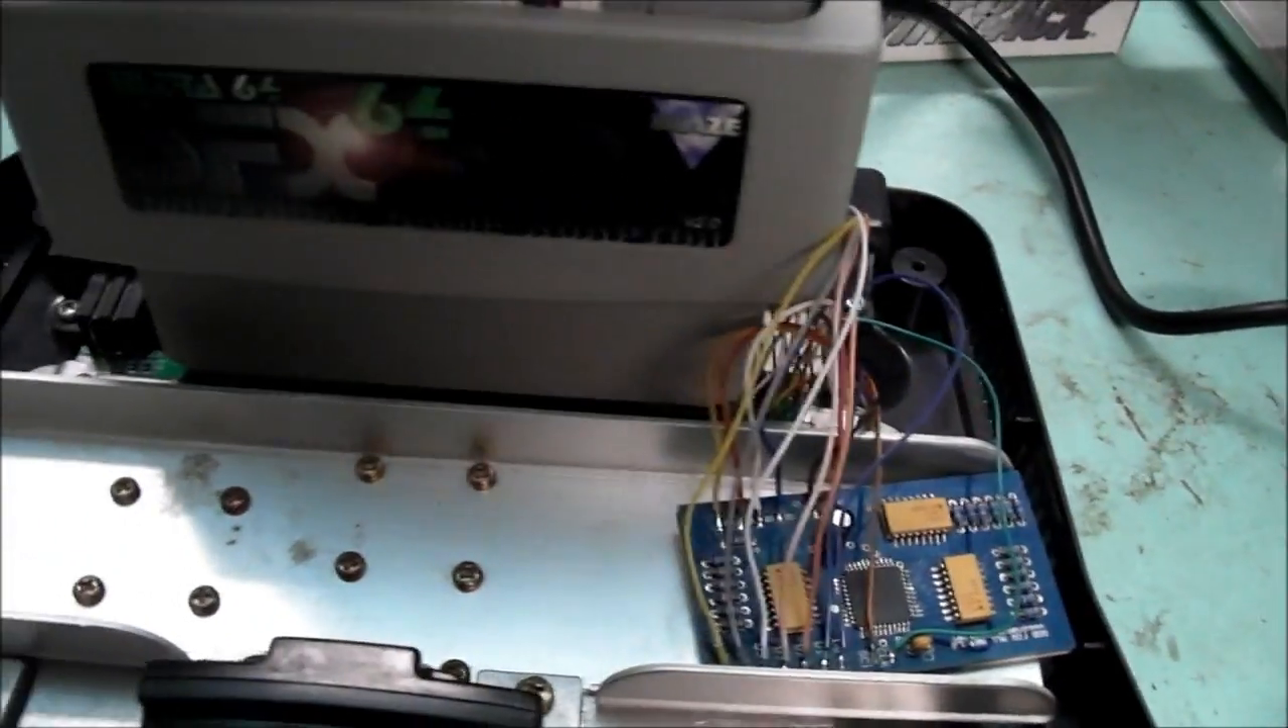I haven't done the console back up yet because I wanted to test the mod first before I did all that in case it didn't work, but it's fine.